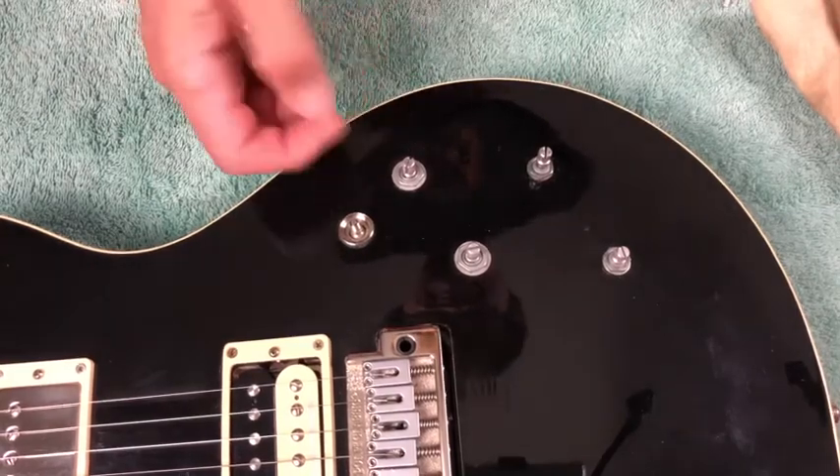So we got the knobs off.